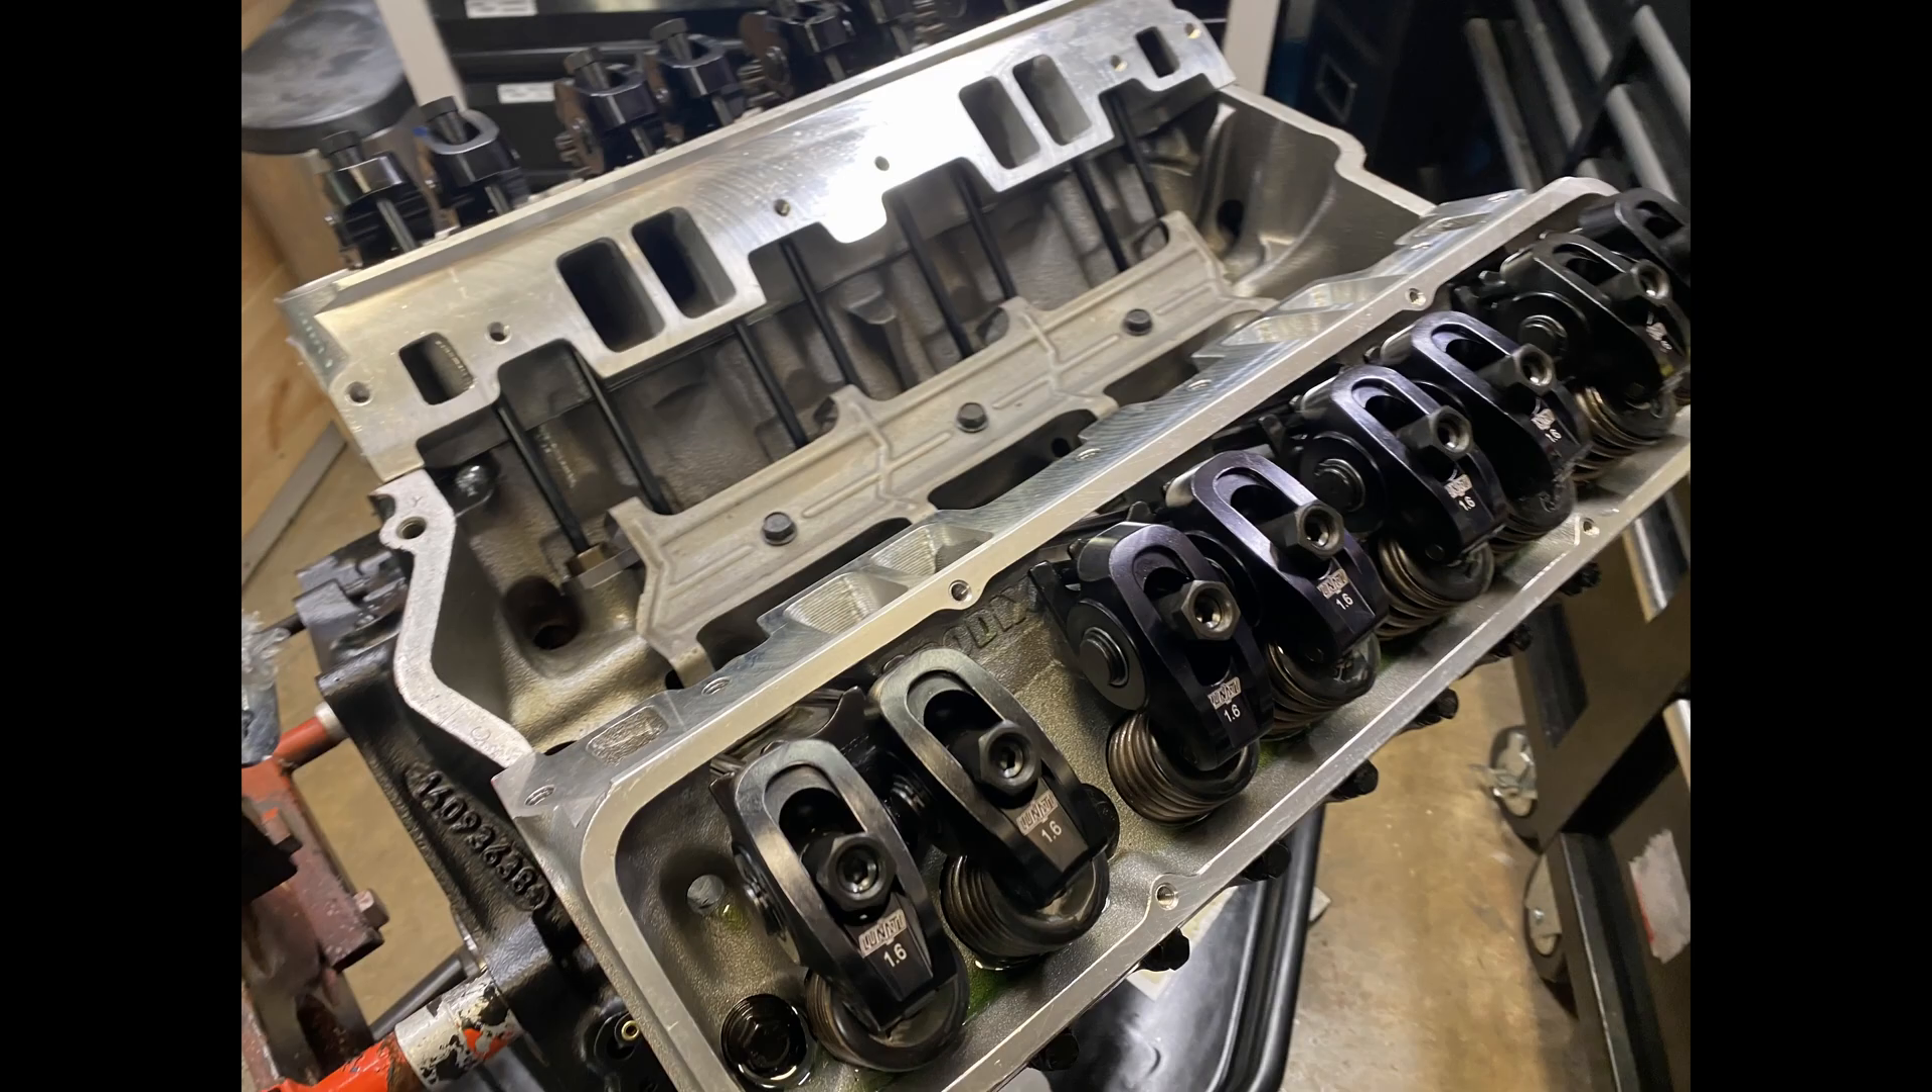All right. So all the roller rockers are installed, went on pretty without drama pretty easily.